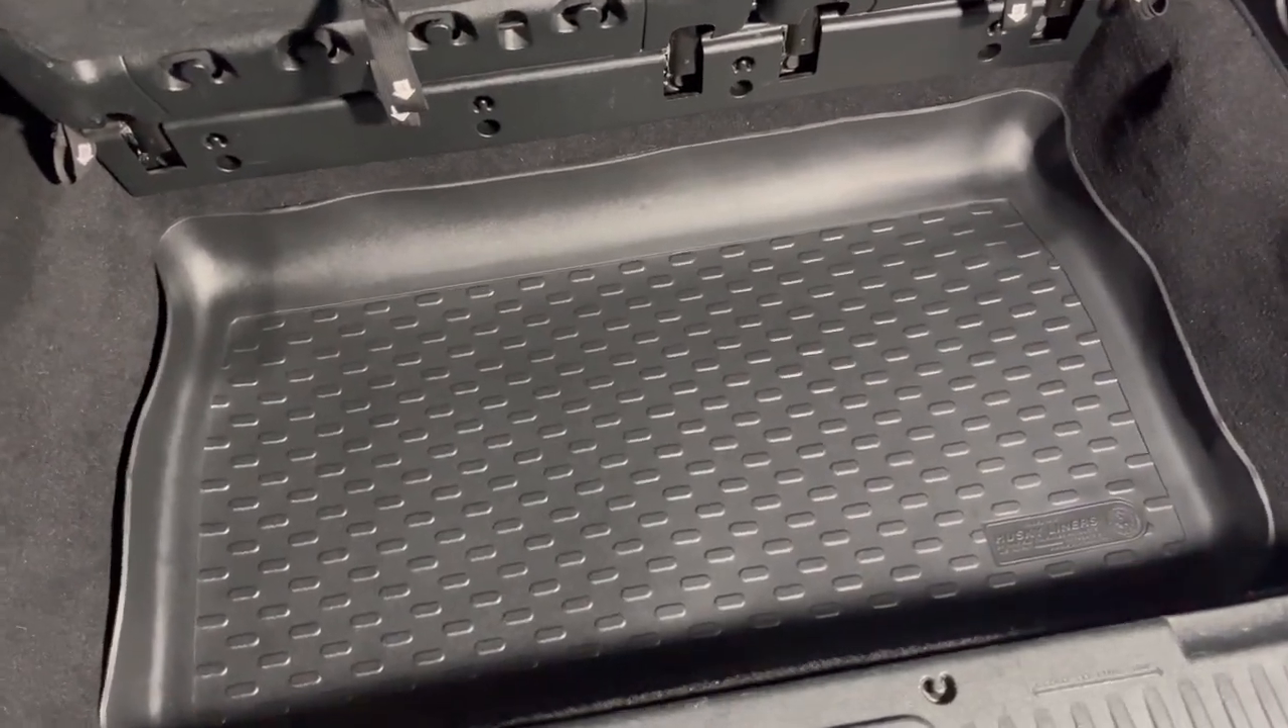All right, guys, I got the Husky cargo liner installed.